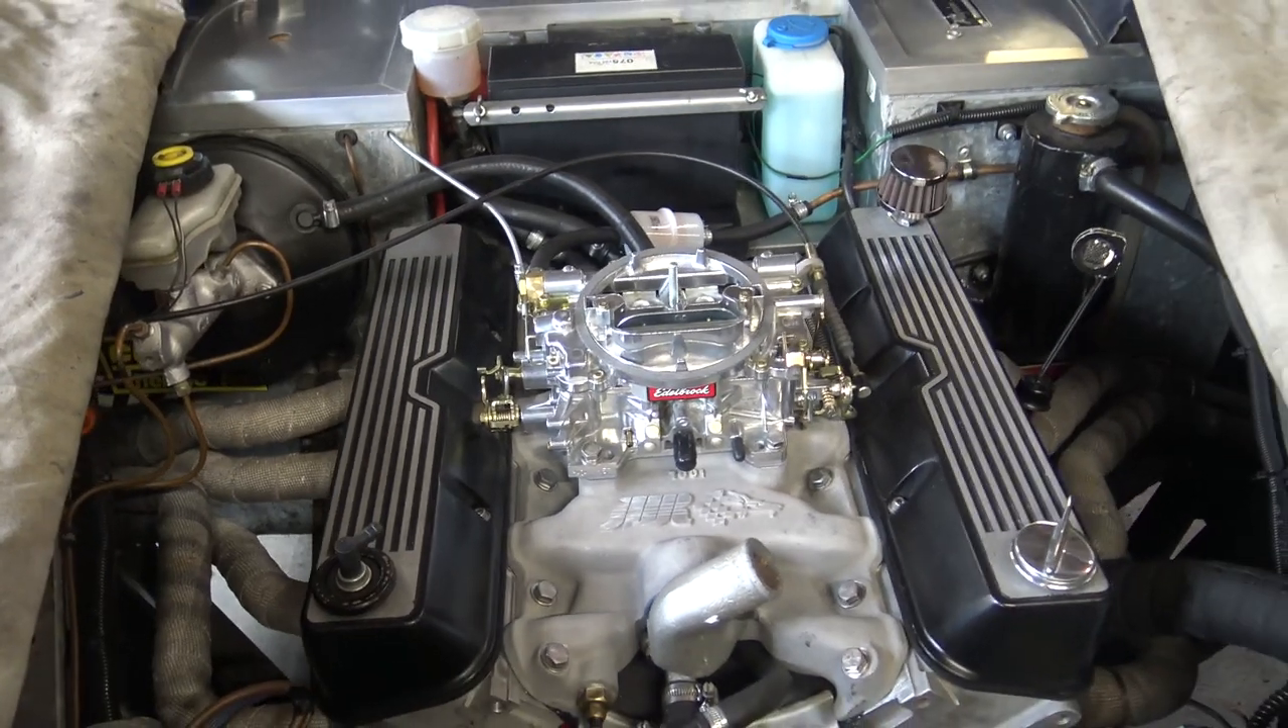So in terms of actually installing a carburetor, we're done with exception of the air cleaner.